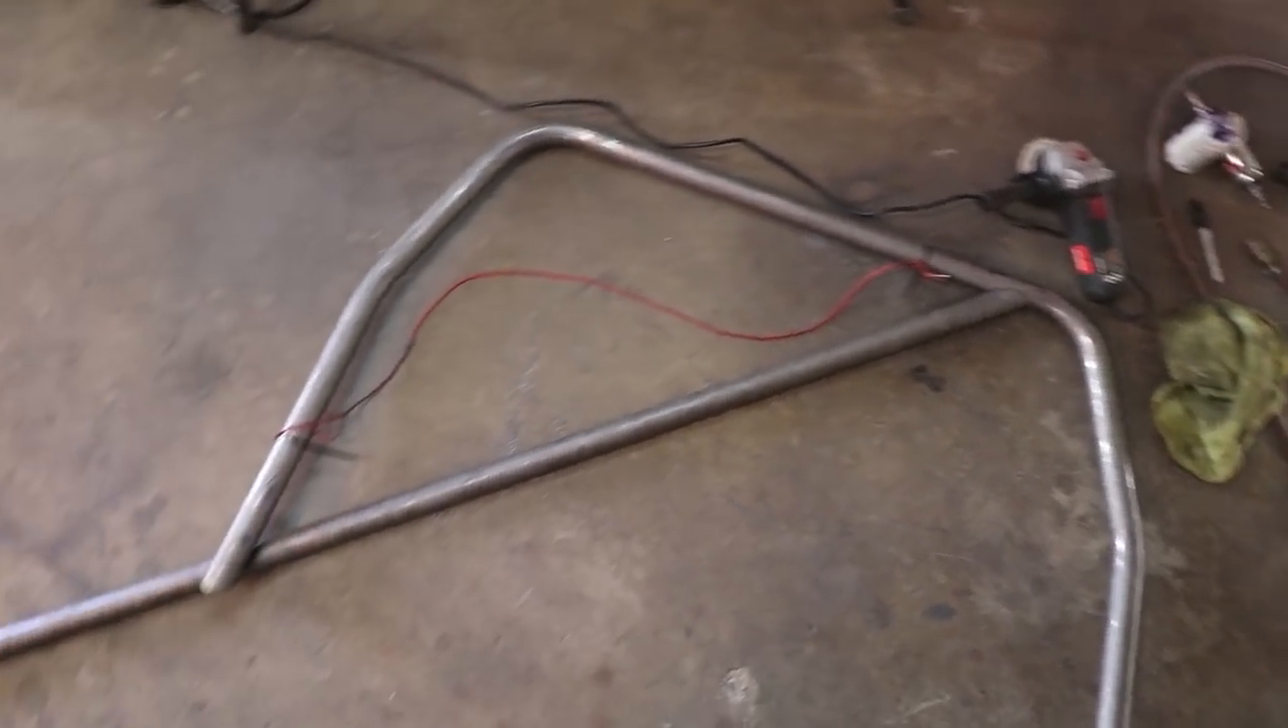But before I do, you know, these tubes are overlapping here. So I'm going to trim this side and doctor up this joint so that it's all ready to weld.